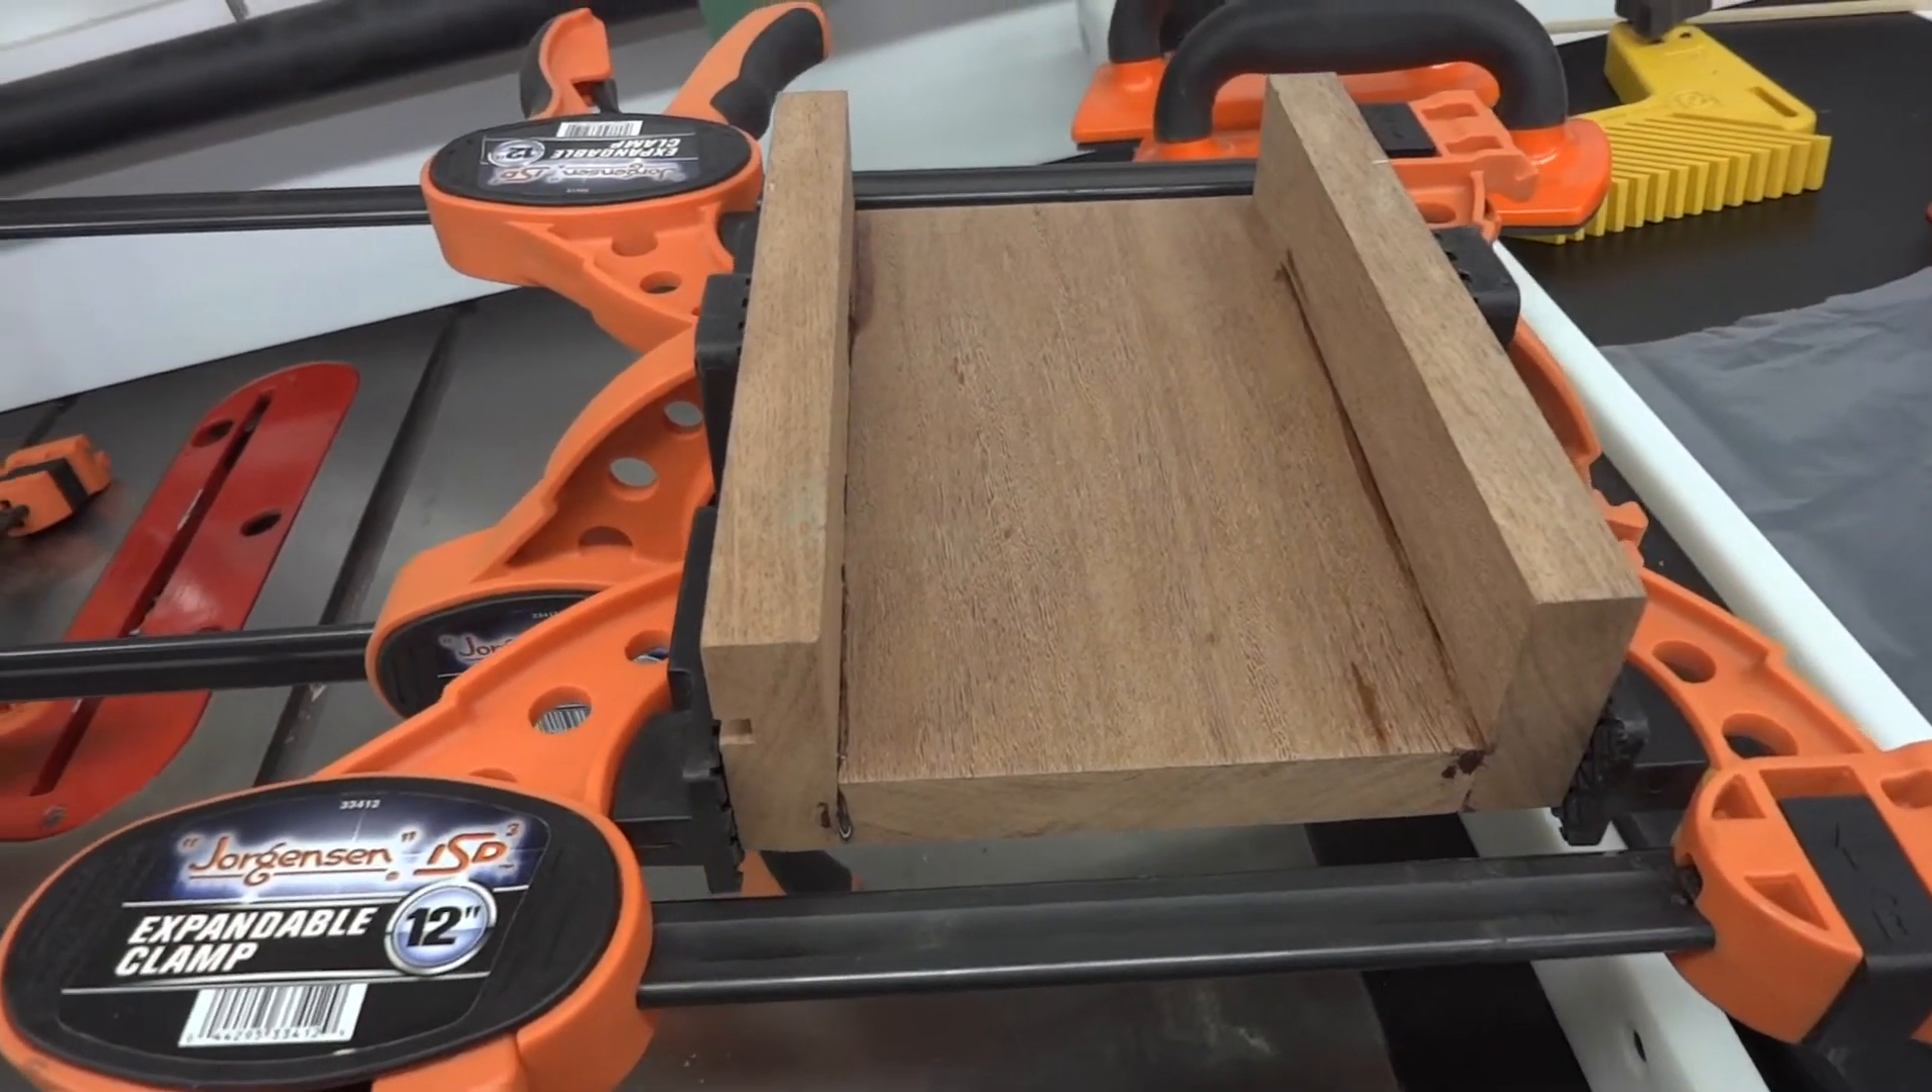OK, now the clamps are on and the pieces aren't sliding around.